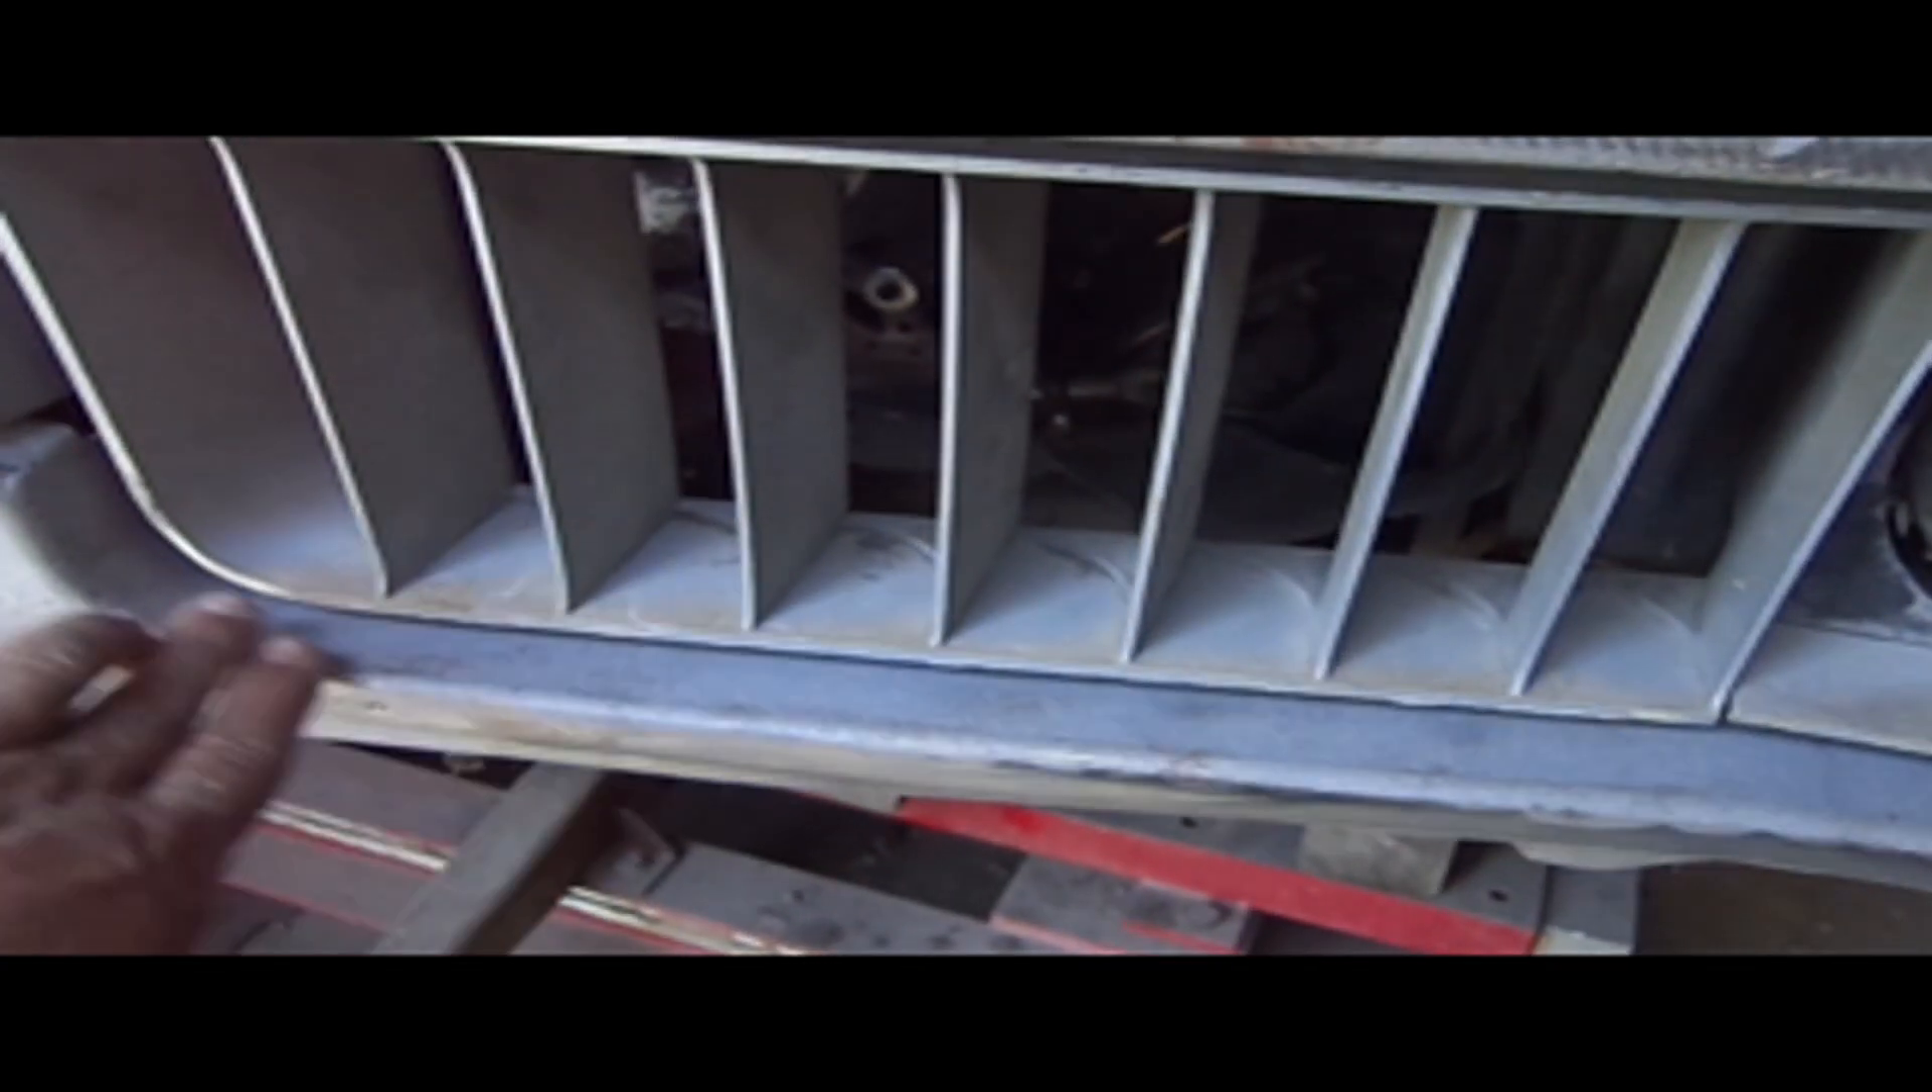So that's what it looks like with the grill in it. And it doesn't look, it doesn't look horrible.